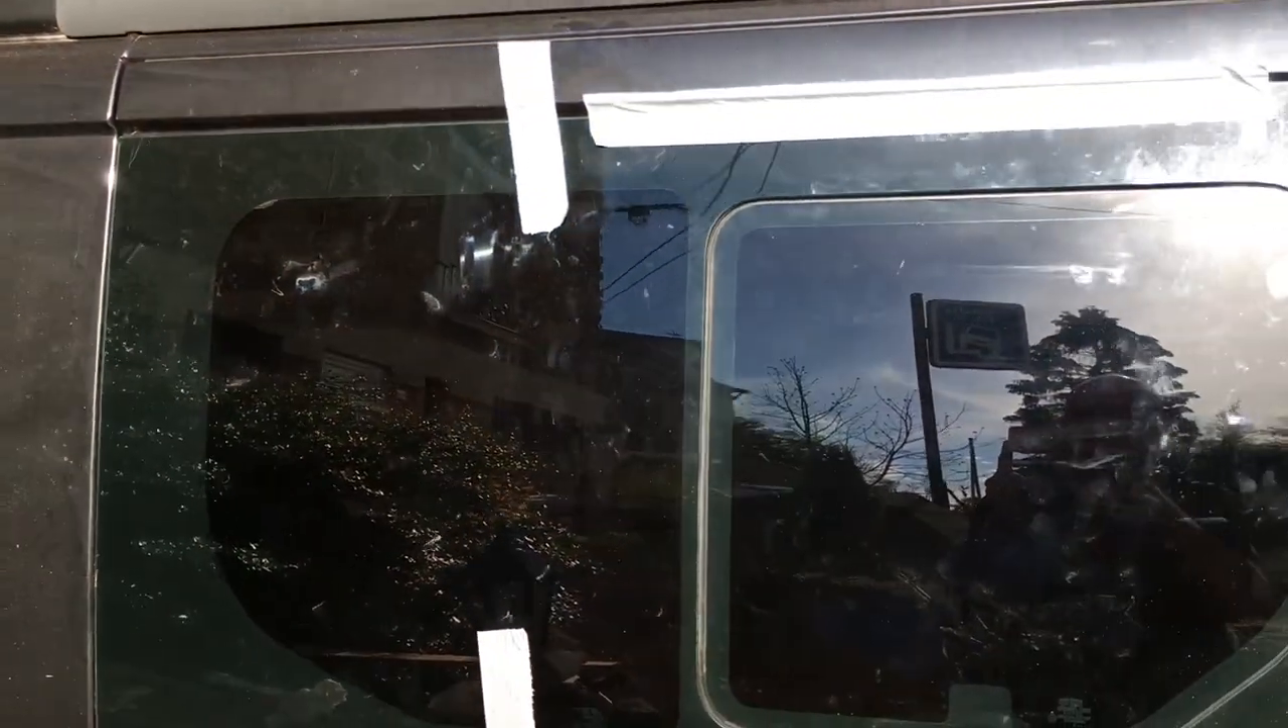Là c'est la fenêtre qui est juste posée qui est juste scotché.